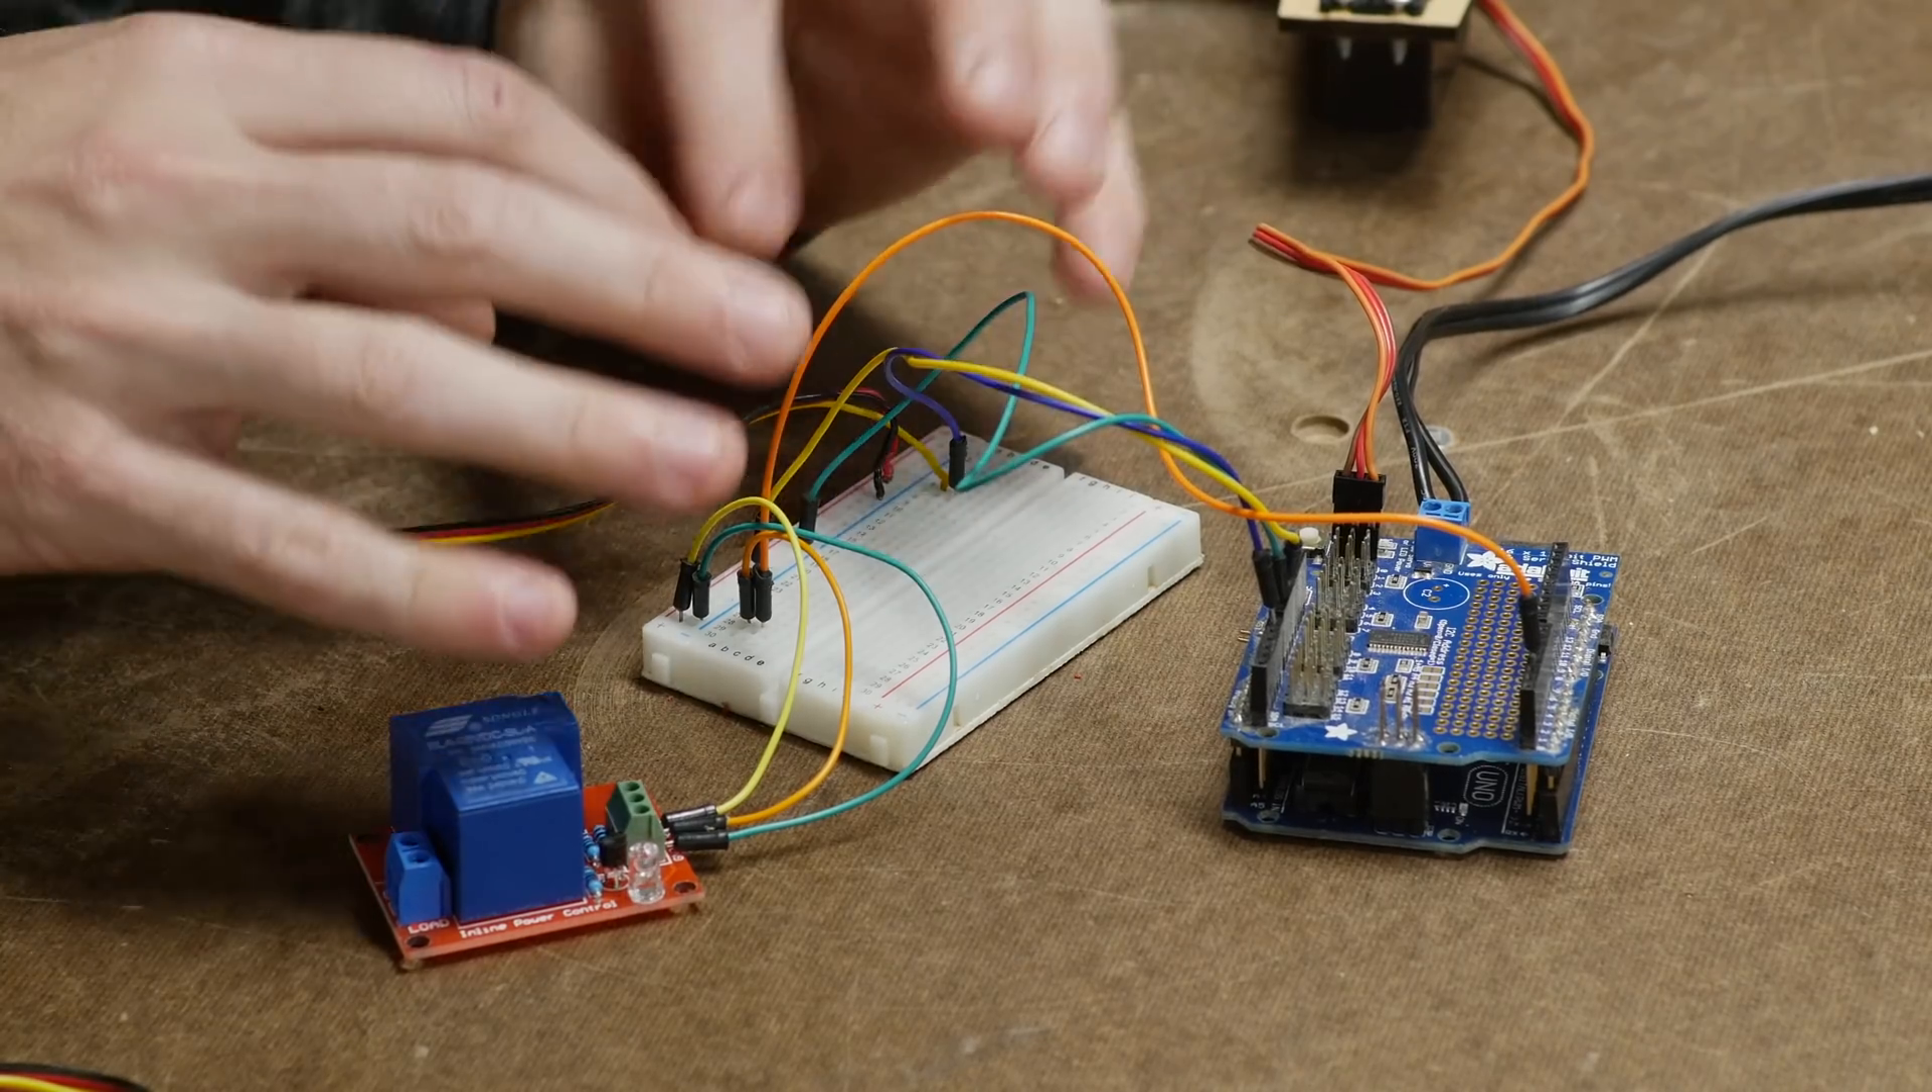I've got everything plugged into a breadboard here for prototyping, but eventually all of these wires will go onto the shield.